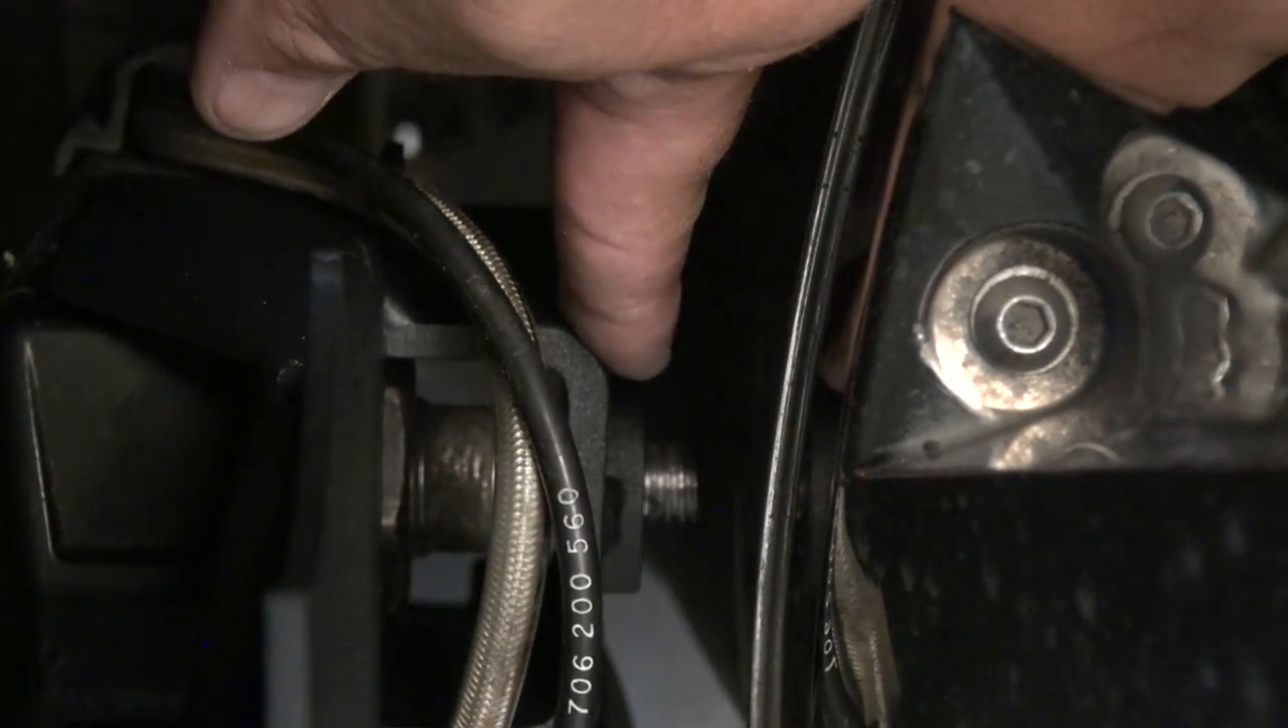As you can see here, right here where my finger is the bolt has come through very nicely.